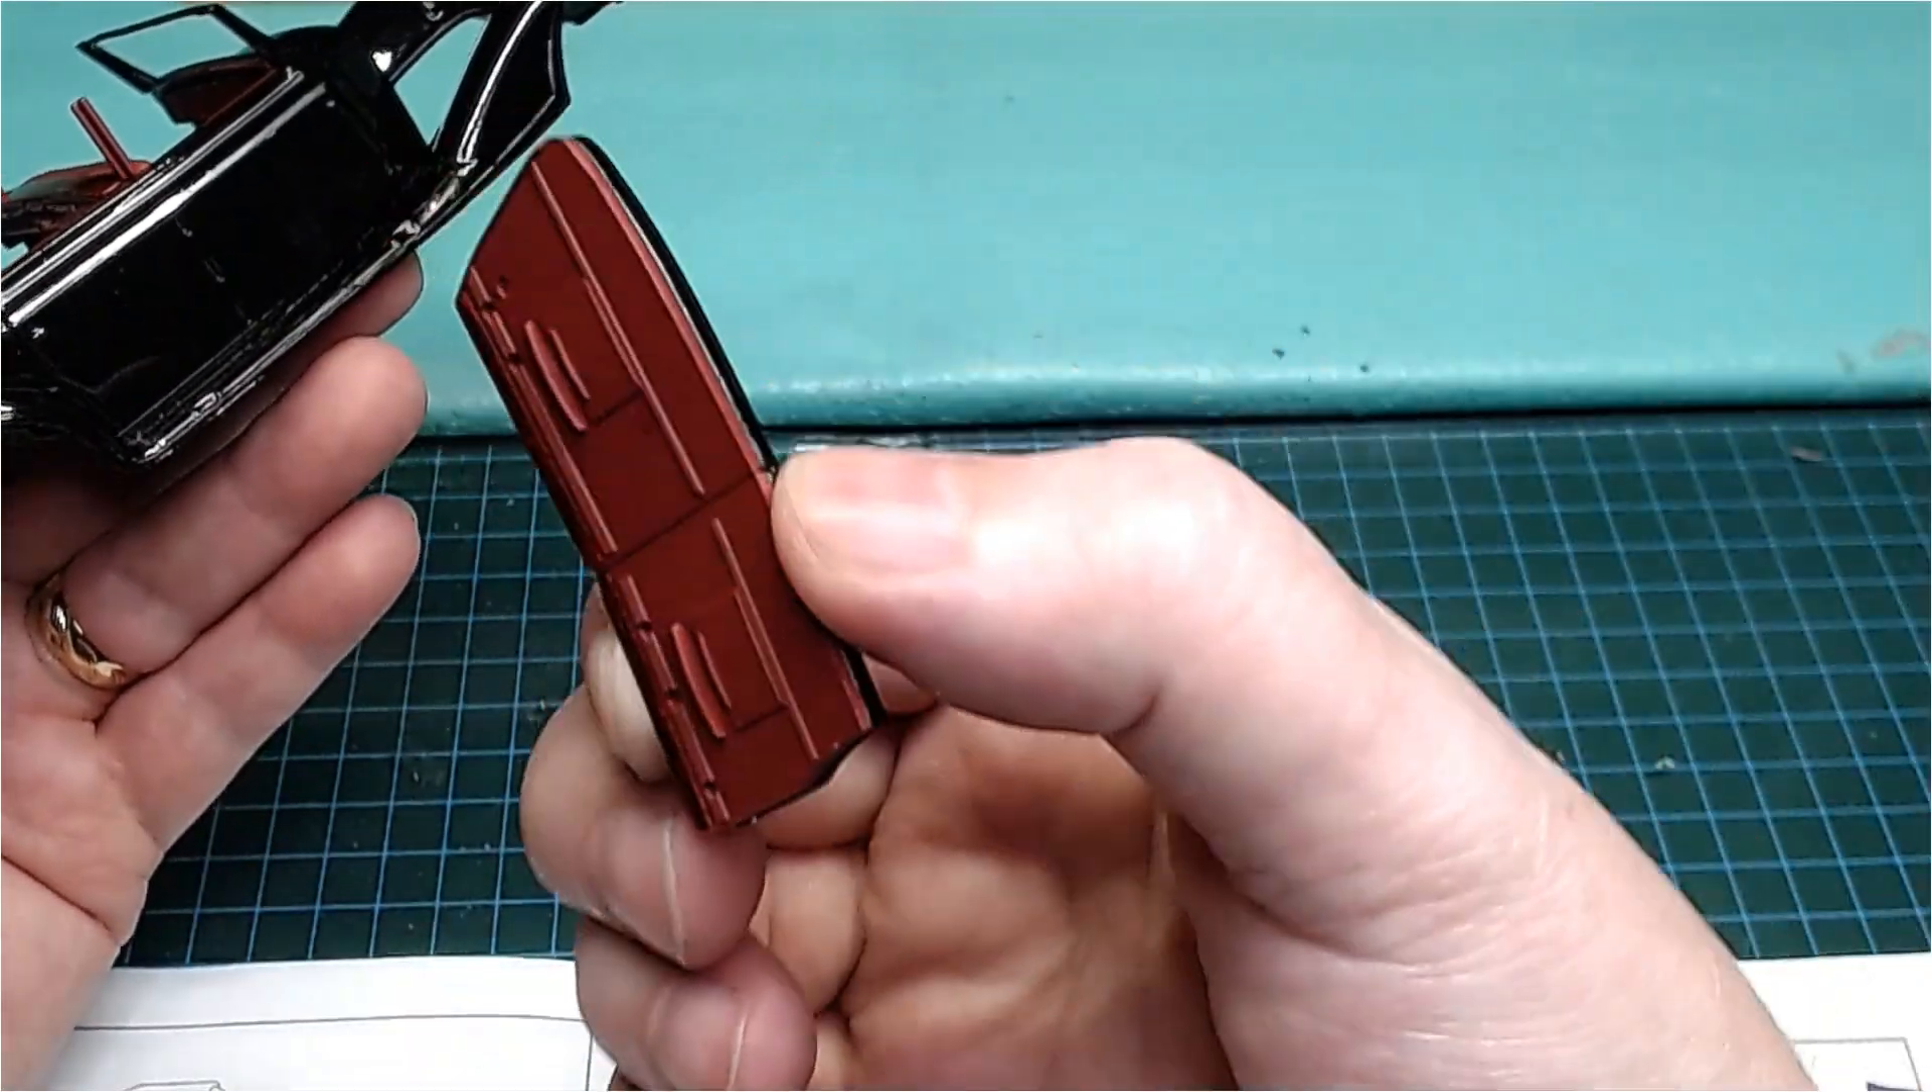Now the side panels, the side doors here aren't glued in place yet.